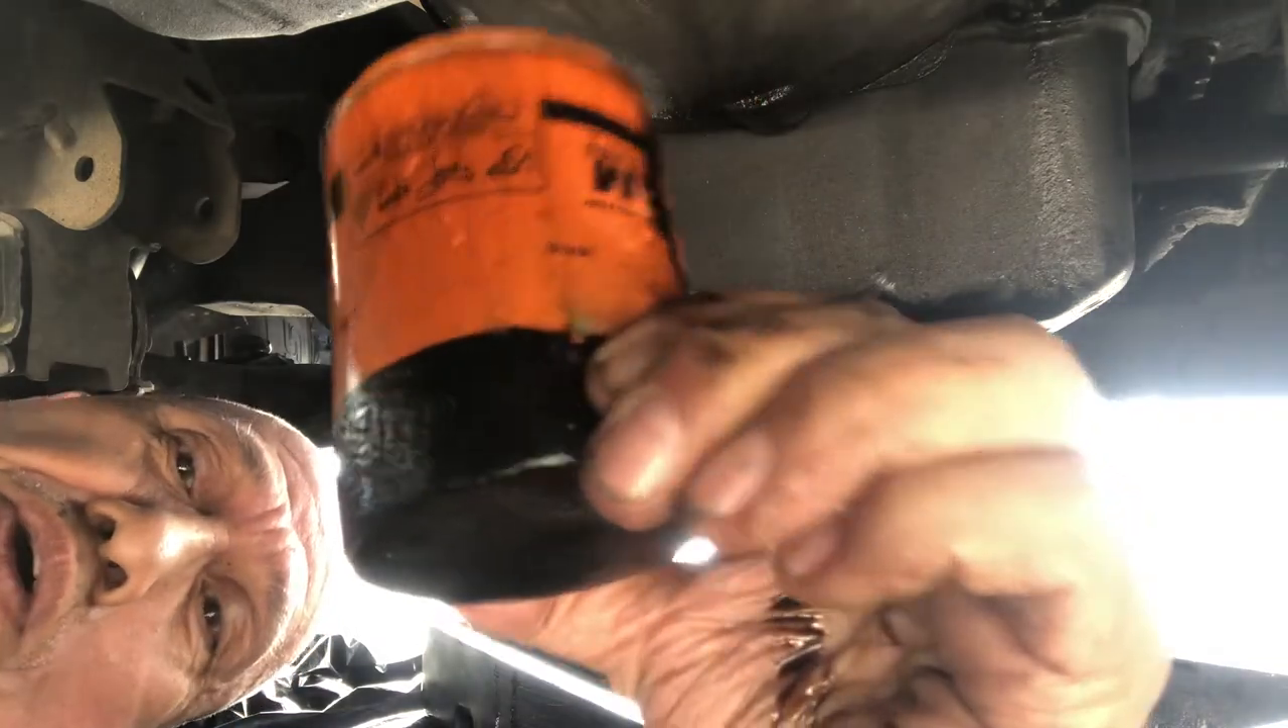And i already removed the oil filter as you can see here.